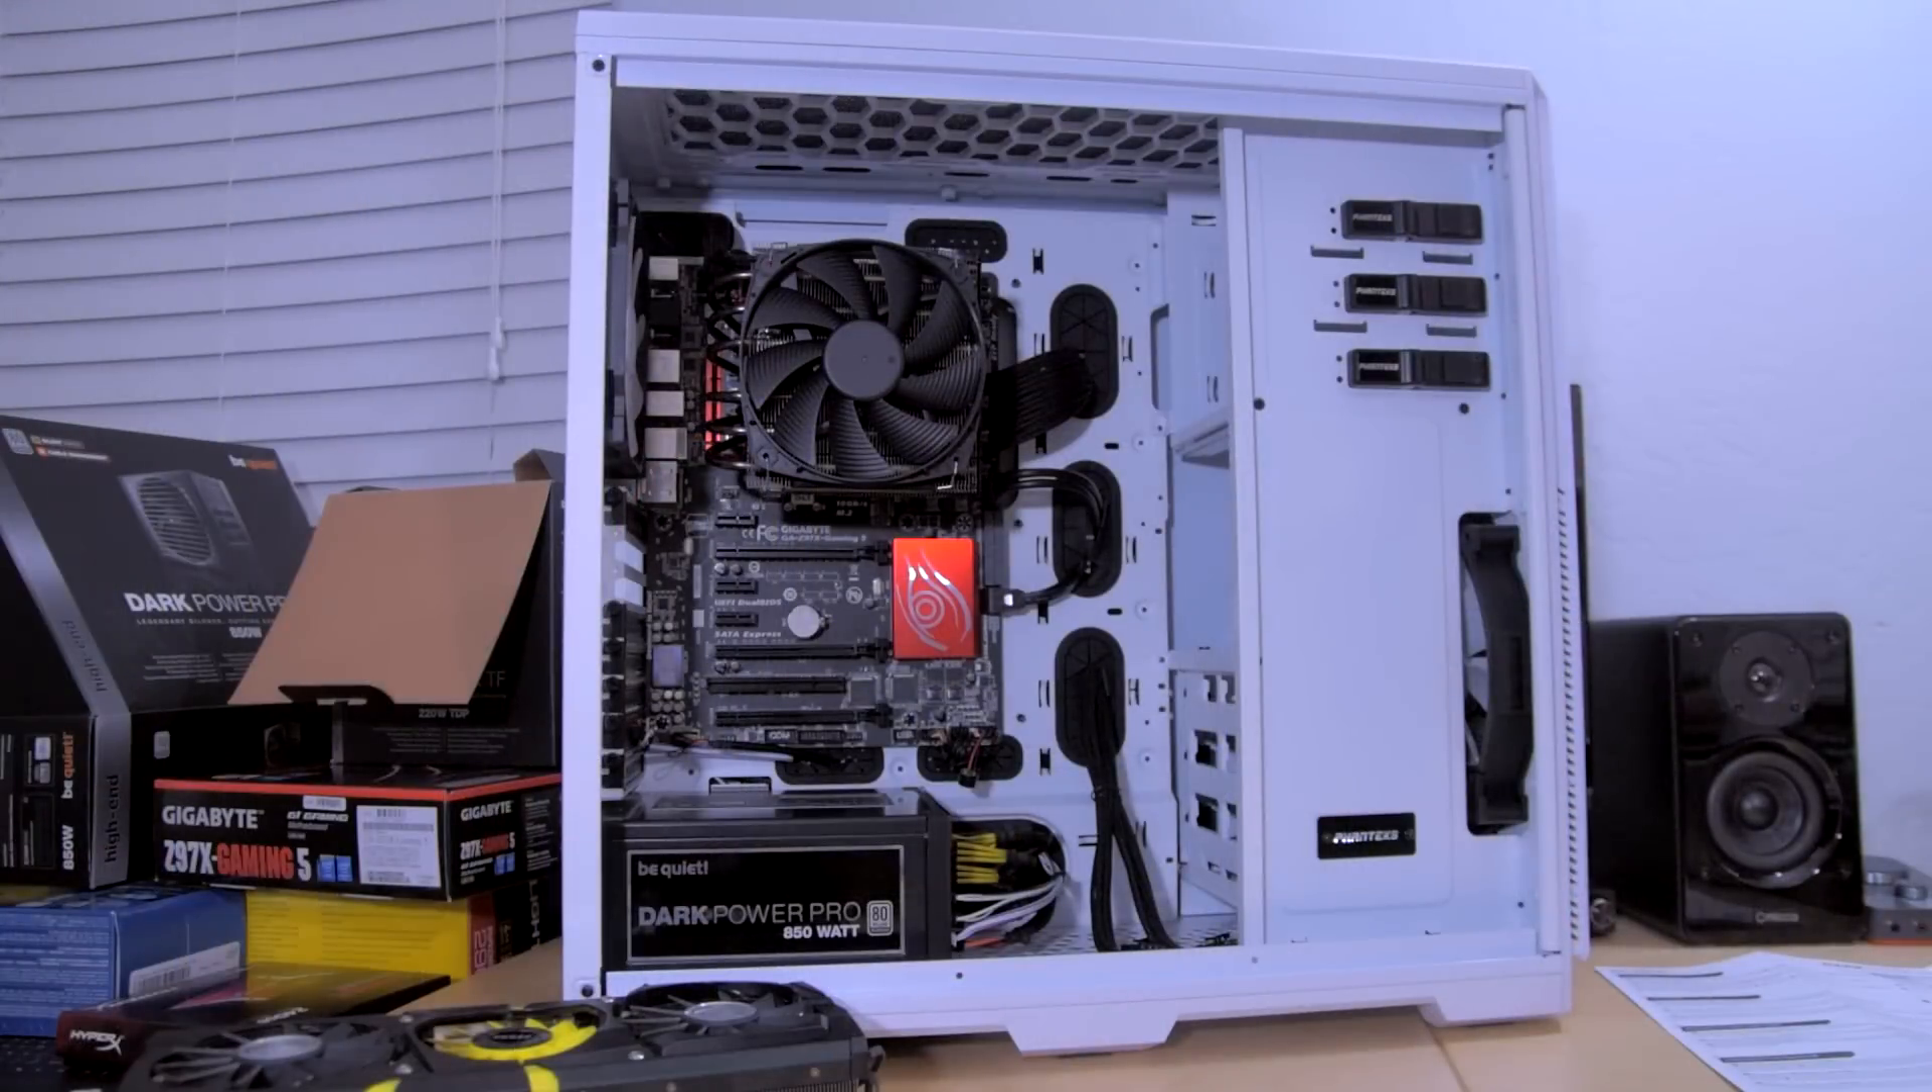But here you can see from the front side, all of the cables are RAN, and it's looking pretty good.